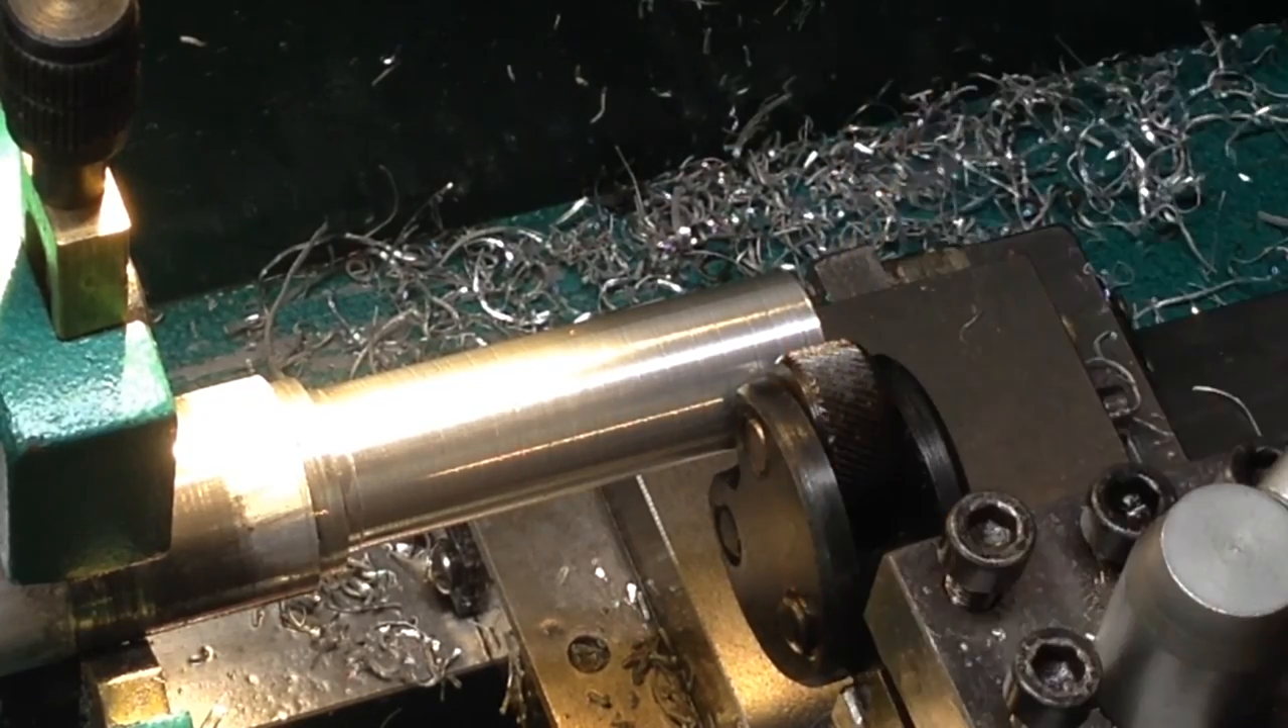Okay as you see here I've got the knurling tool mounted in the tool post holder, or in the tool holder in the tool post.